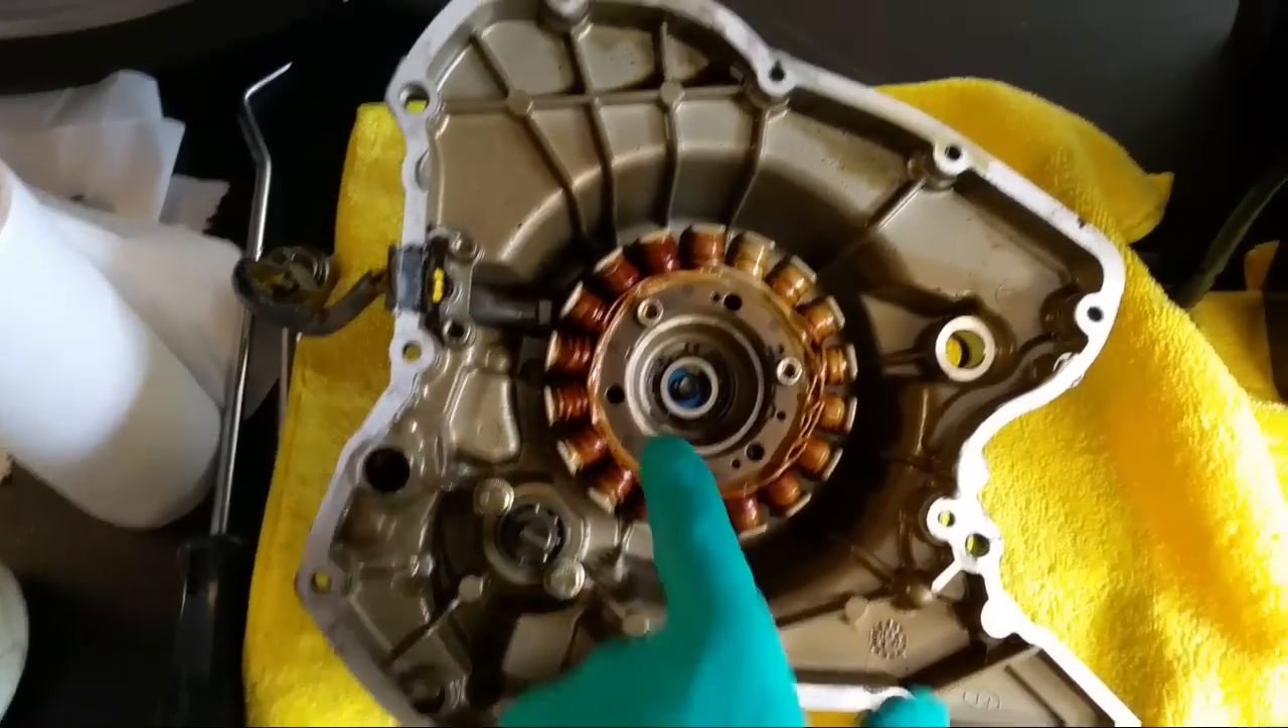I've got the cover off here.